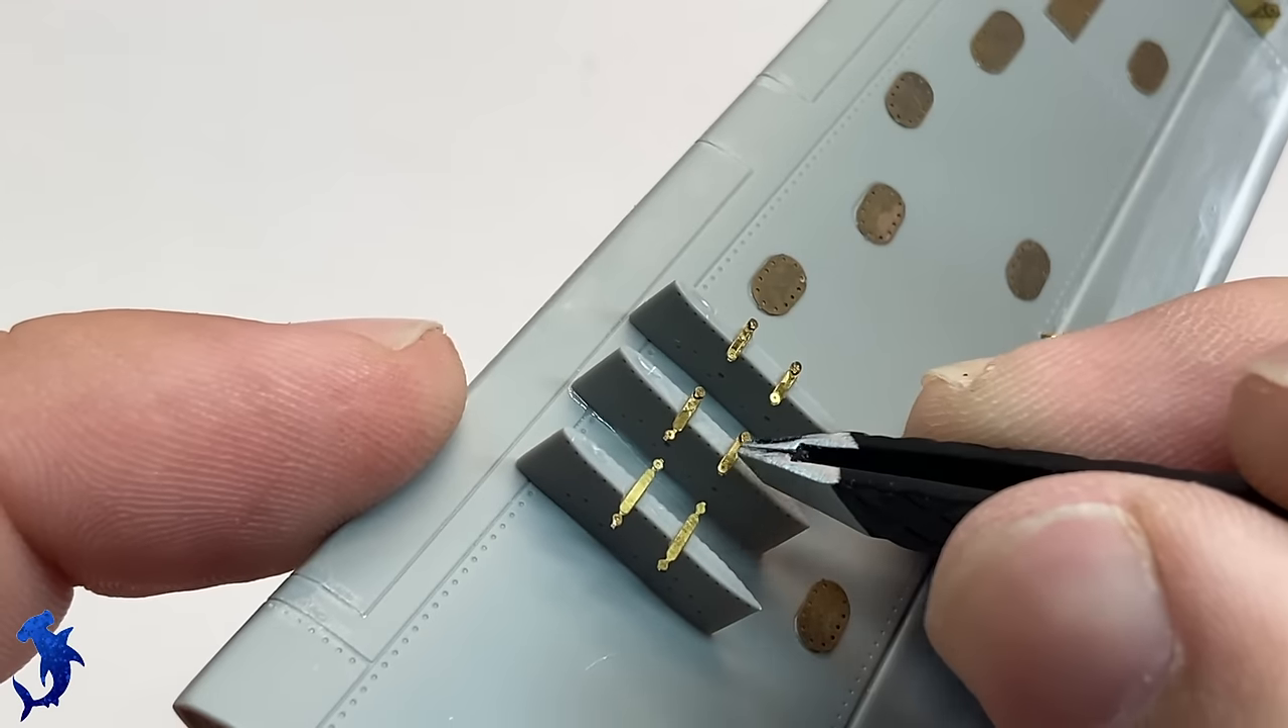You can also see I've got the pylons attached and I was able to dig out some sway braces from the spare, from the spare parts. And I get those added on as well.